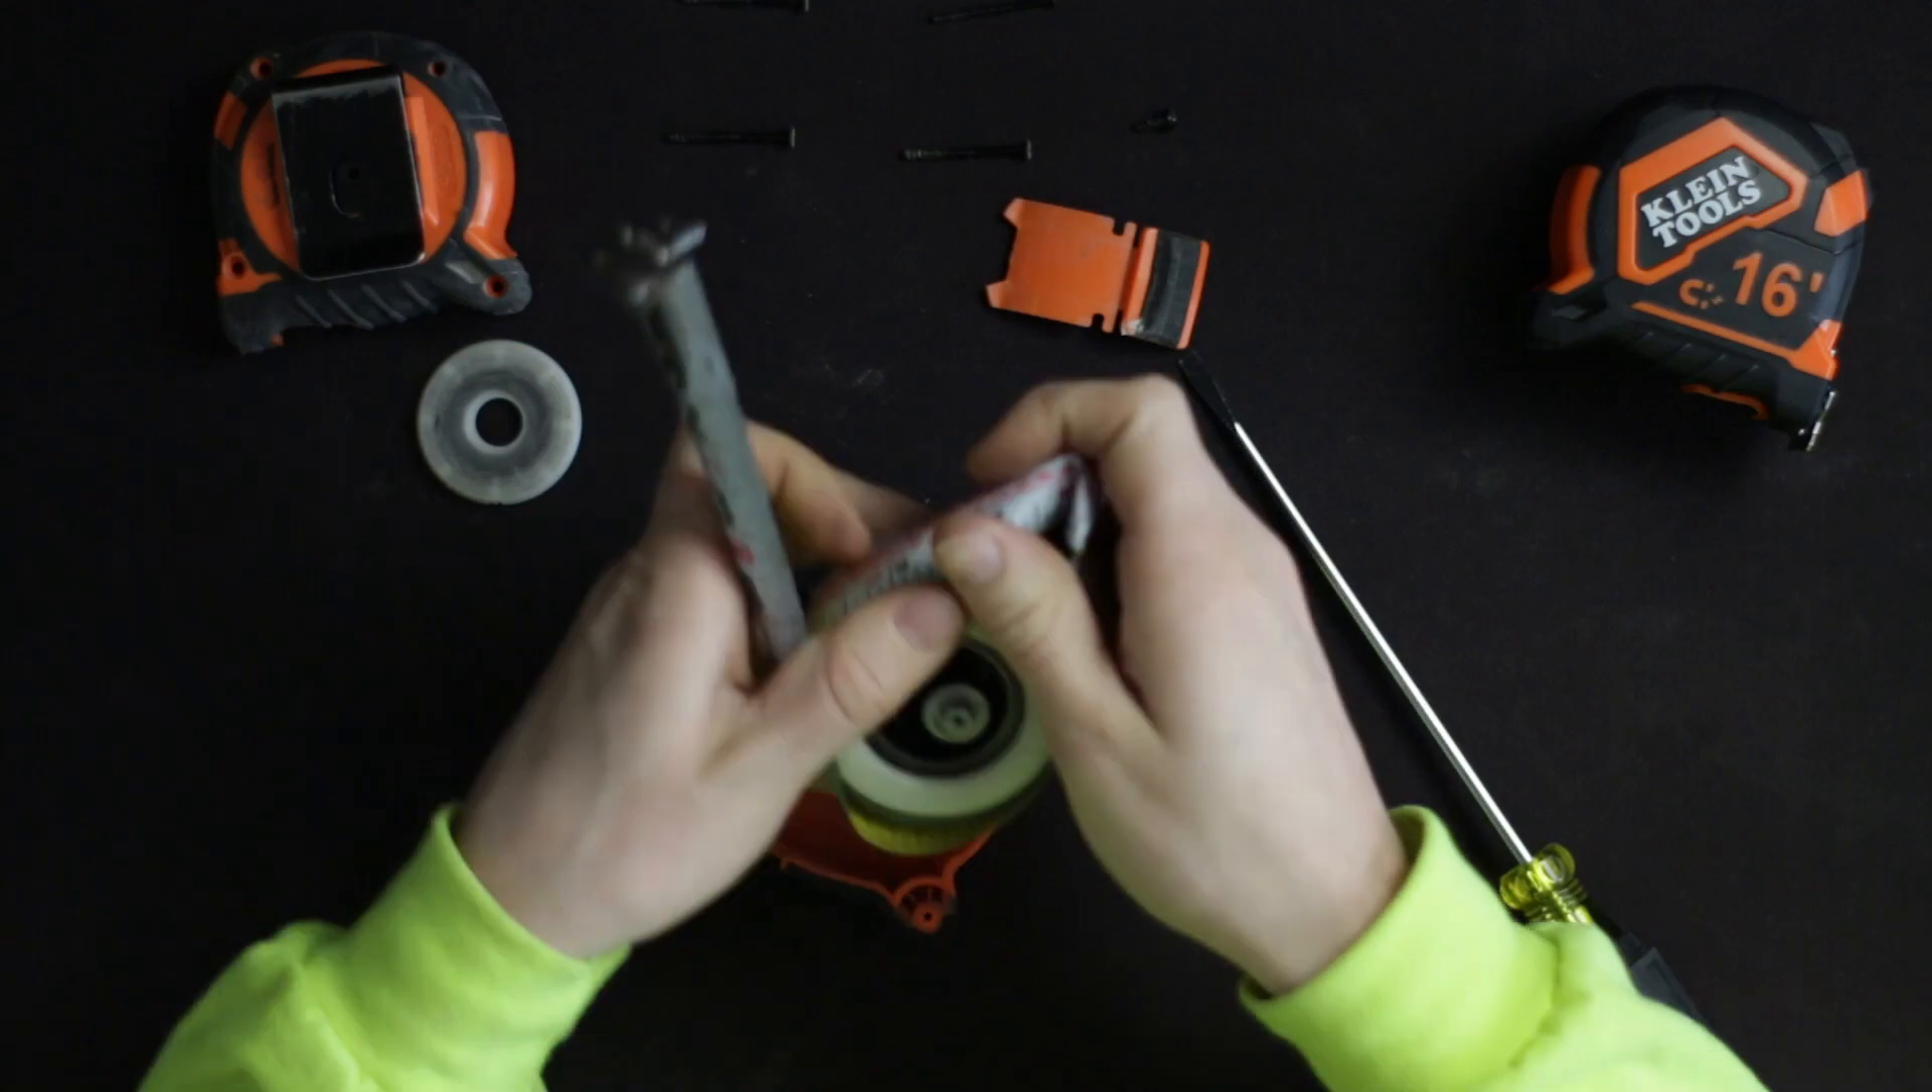You can see here I got this case cracked open.